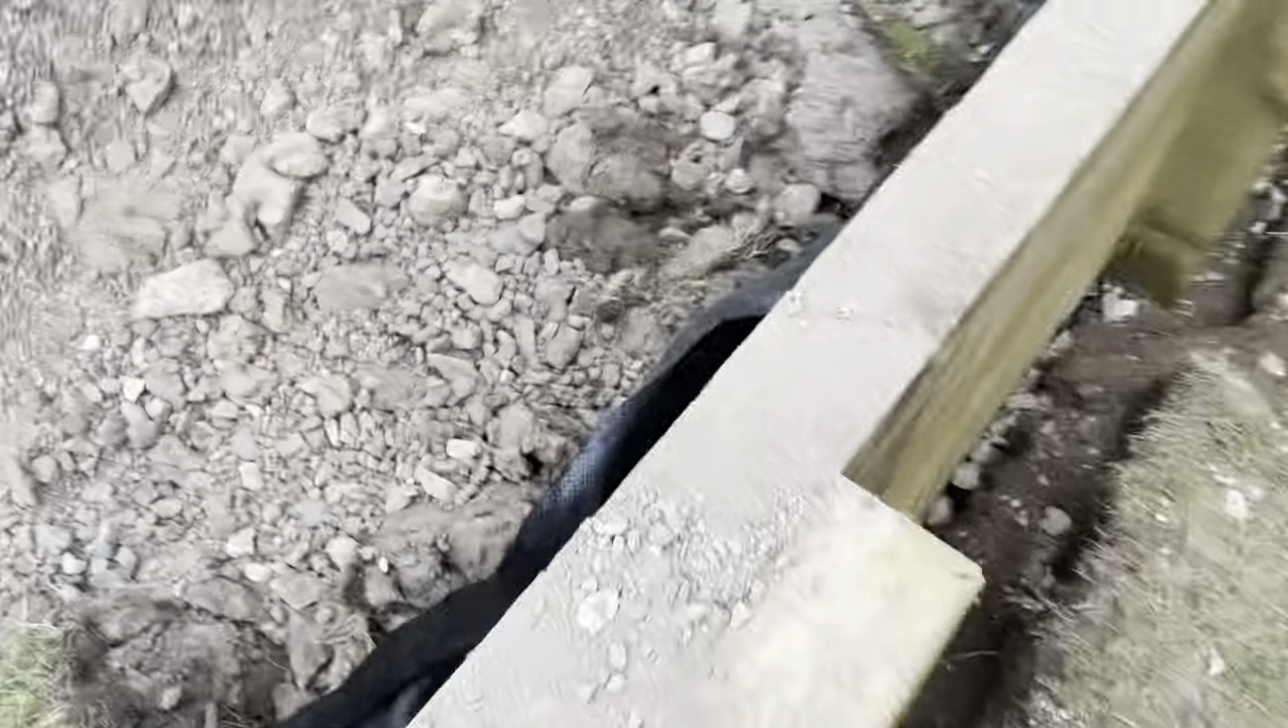We've got some membrane tucked underneath the wall and we brought it up and on the closer side to us we filled with hardcore.